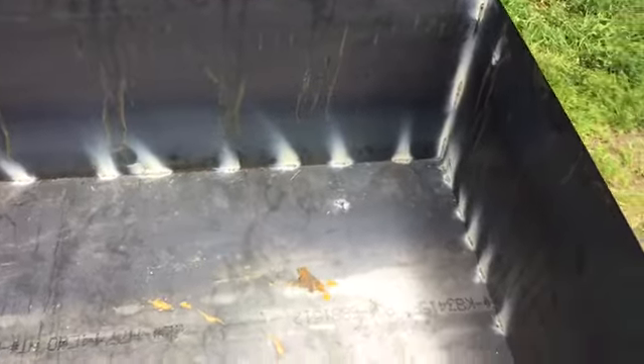This is the box of the fire pit that's been put together so far. You can see we've just sort of stitched, kind of tack welded in there.